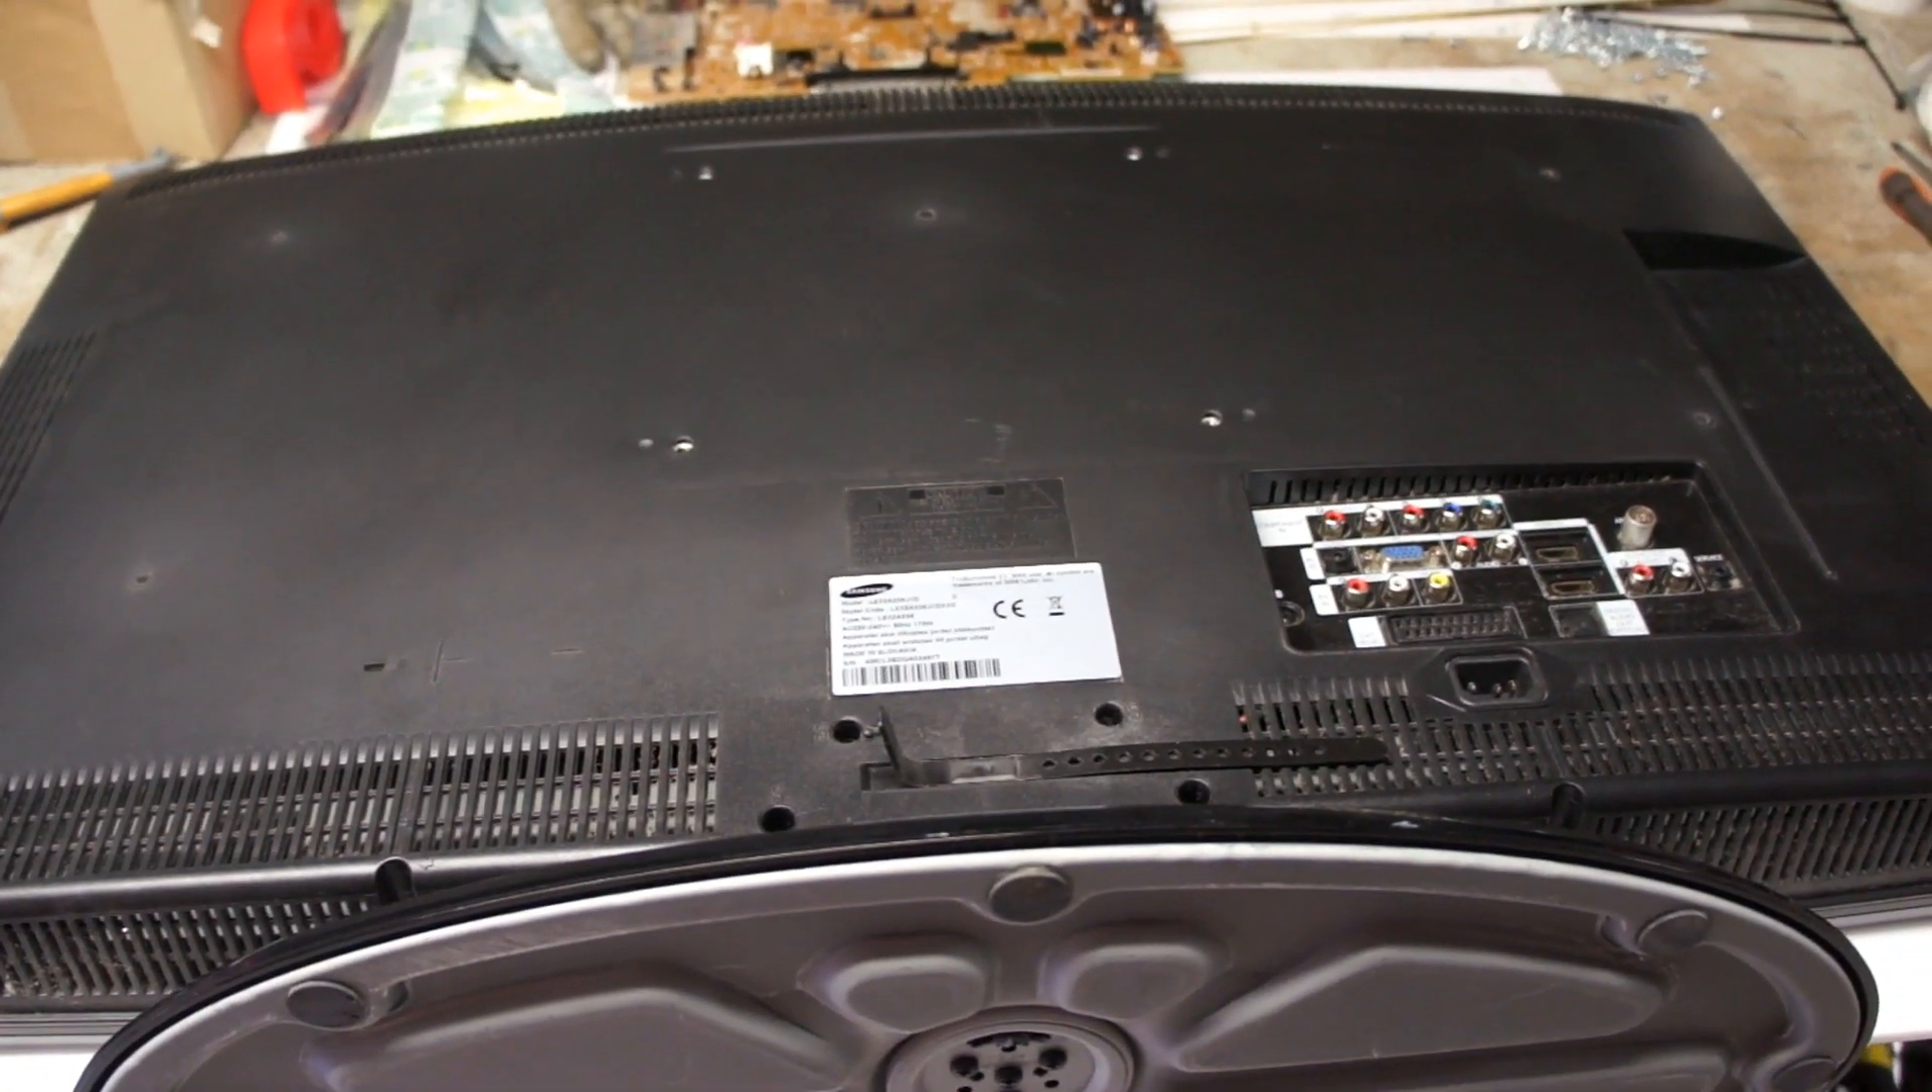J'ai fermé le couvercle arrière et j'ai remis le socle.